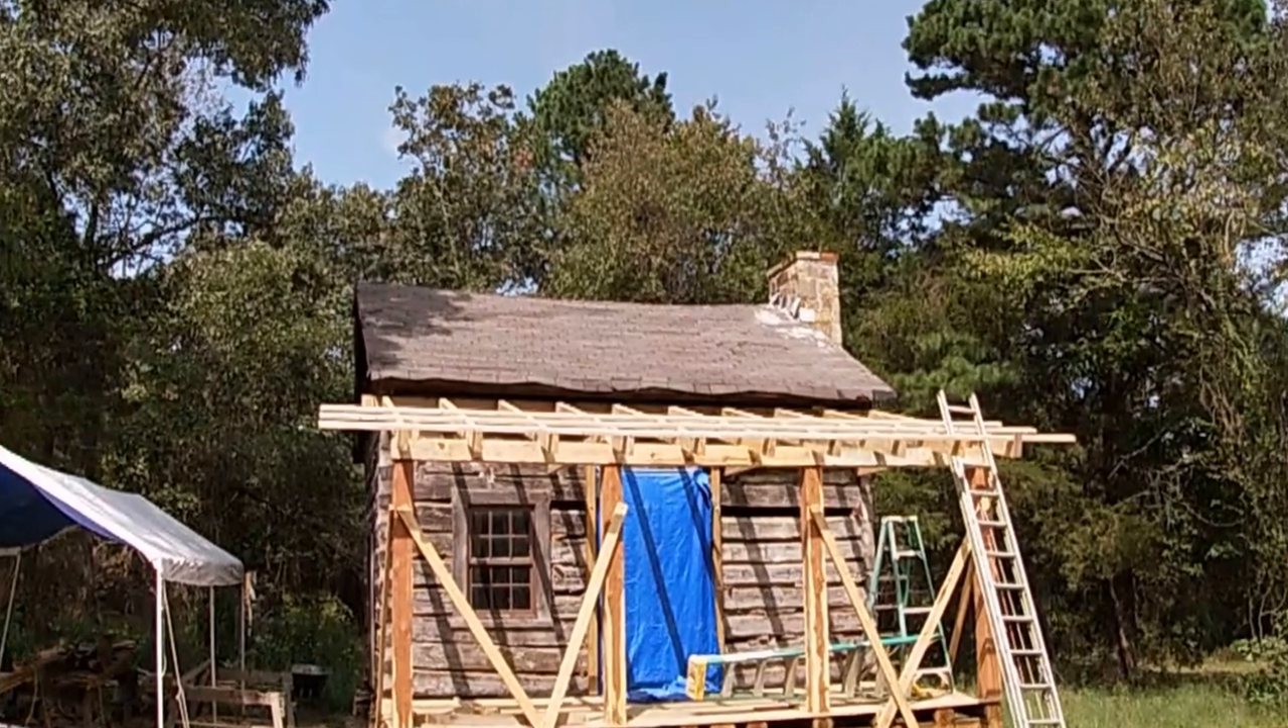I've started running the lath, which is a two-by-four, on top of the rafters.